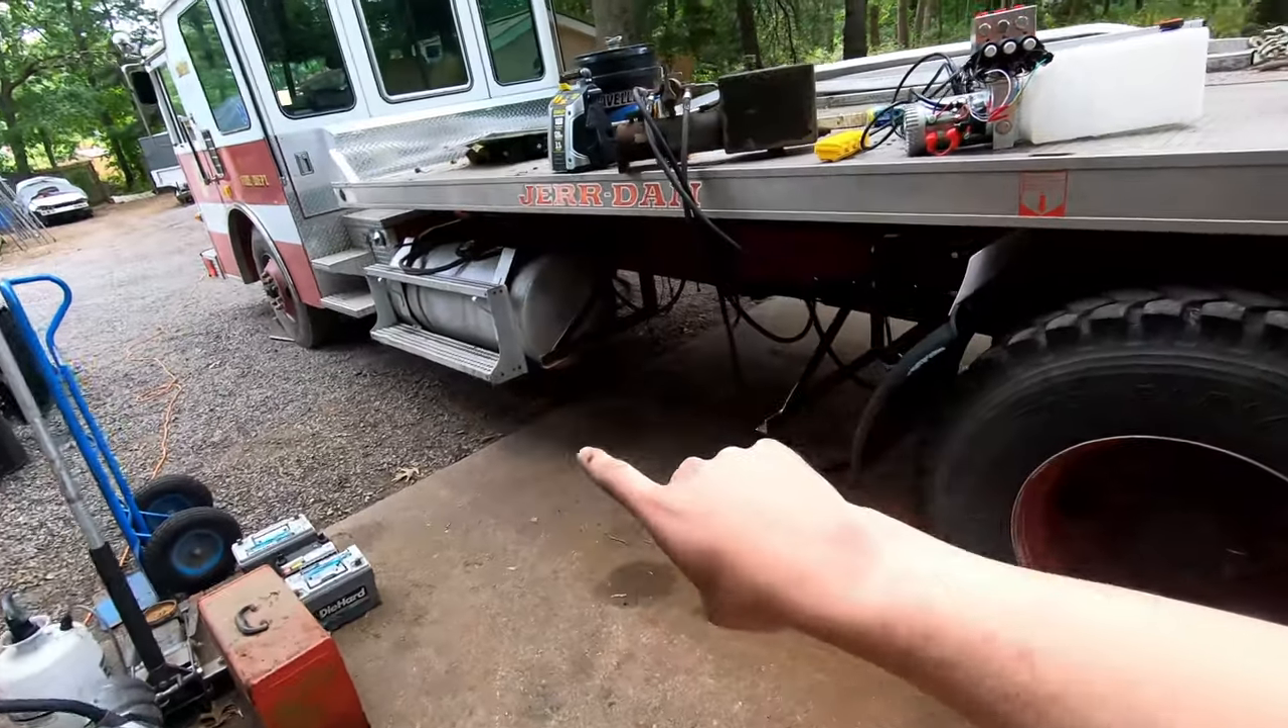I got to get the bed off. I got the toolboxes out already.